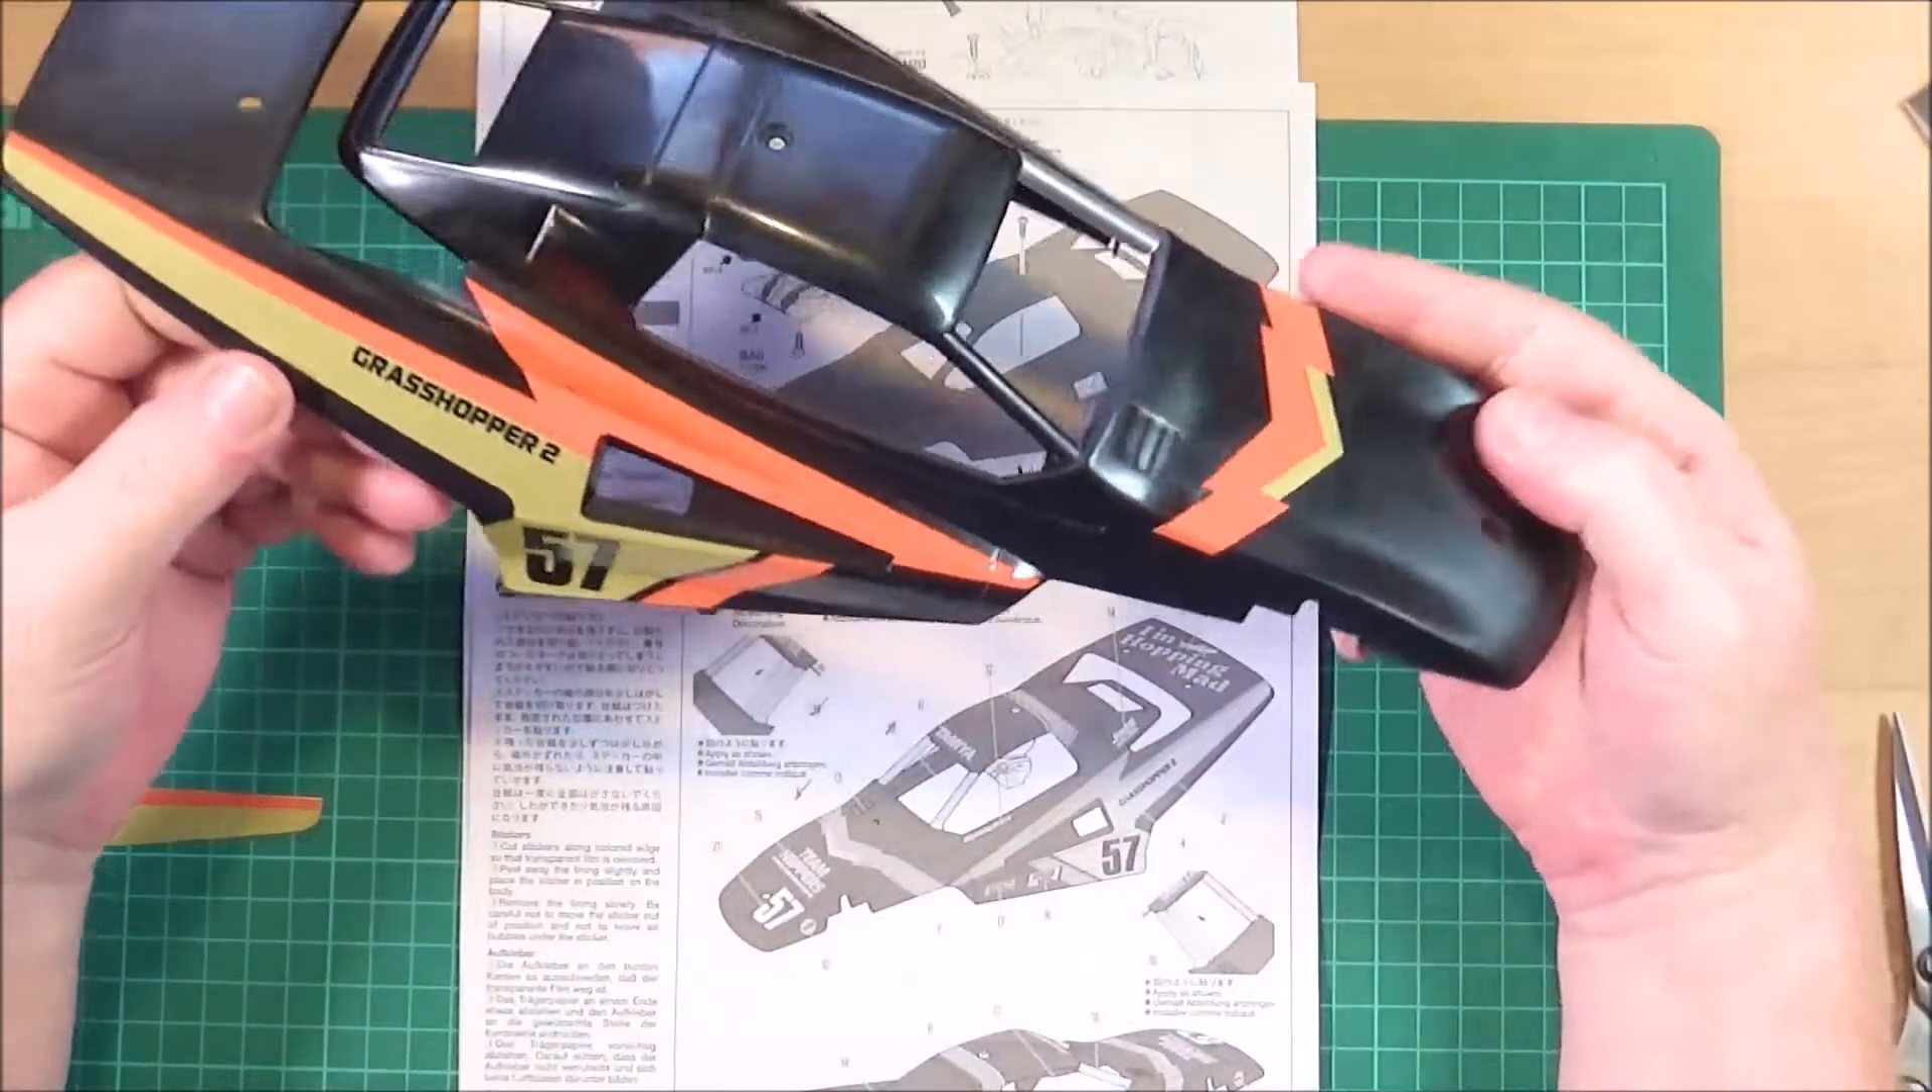I've started uh sticking stickers on.